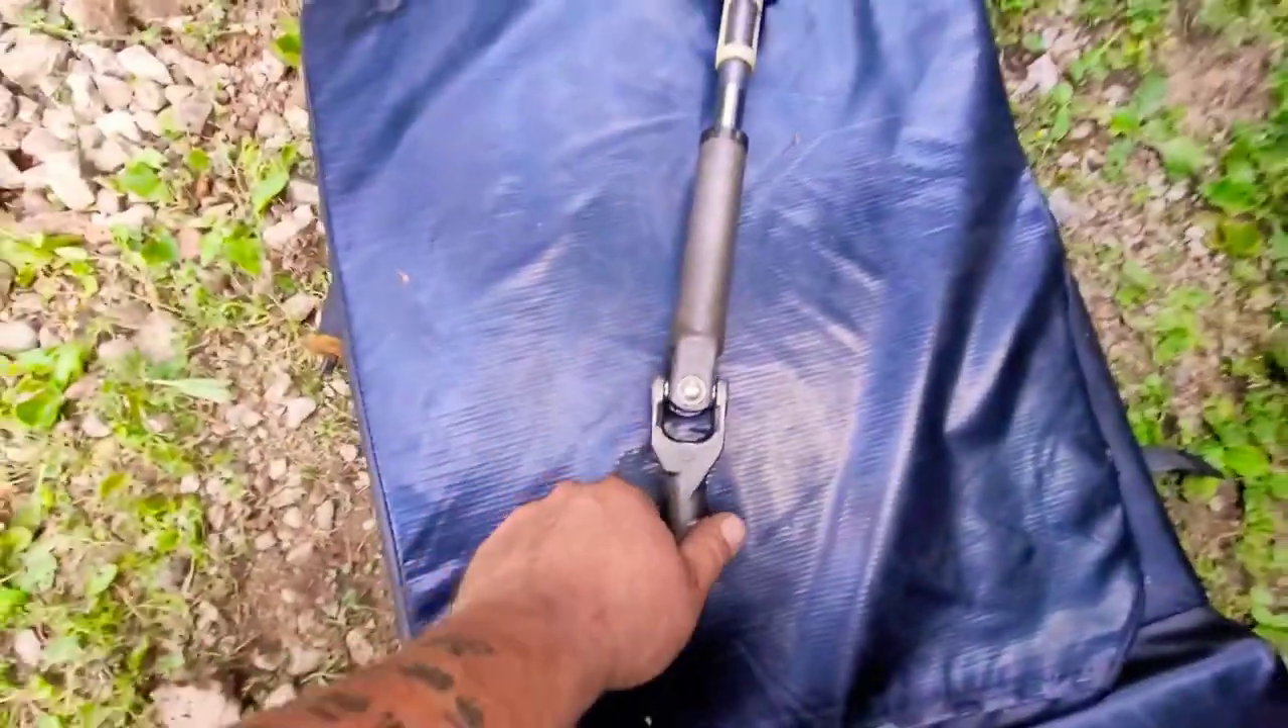And now that we have the middle shaft off, we're checking it out.